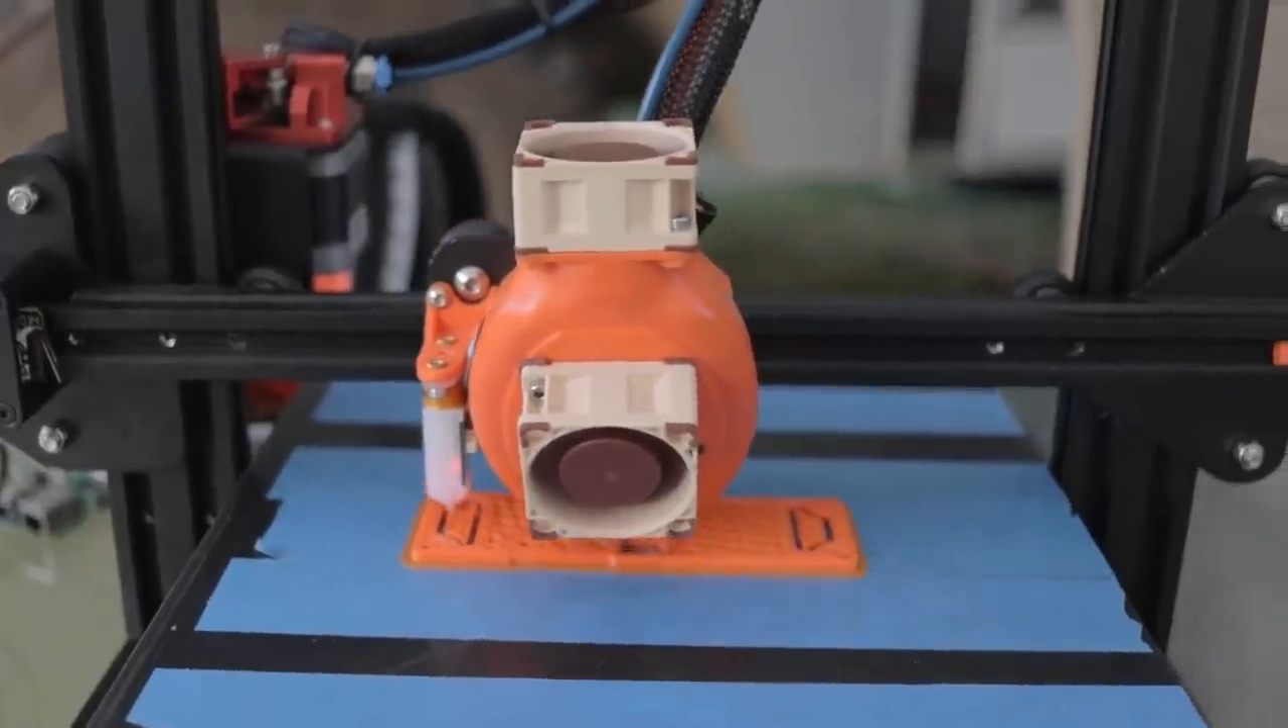I got rid of the loud fans that were there originally and put on these two 40 by 20 millimeter ultra quiet fans.